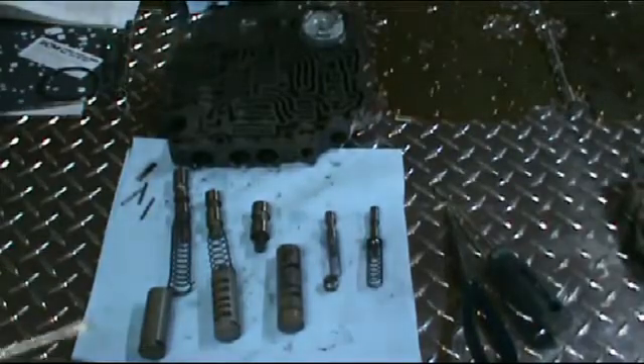Okay so I've gone ahead and taken all the valves out of the valve body to show you what's in there.